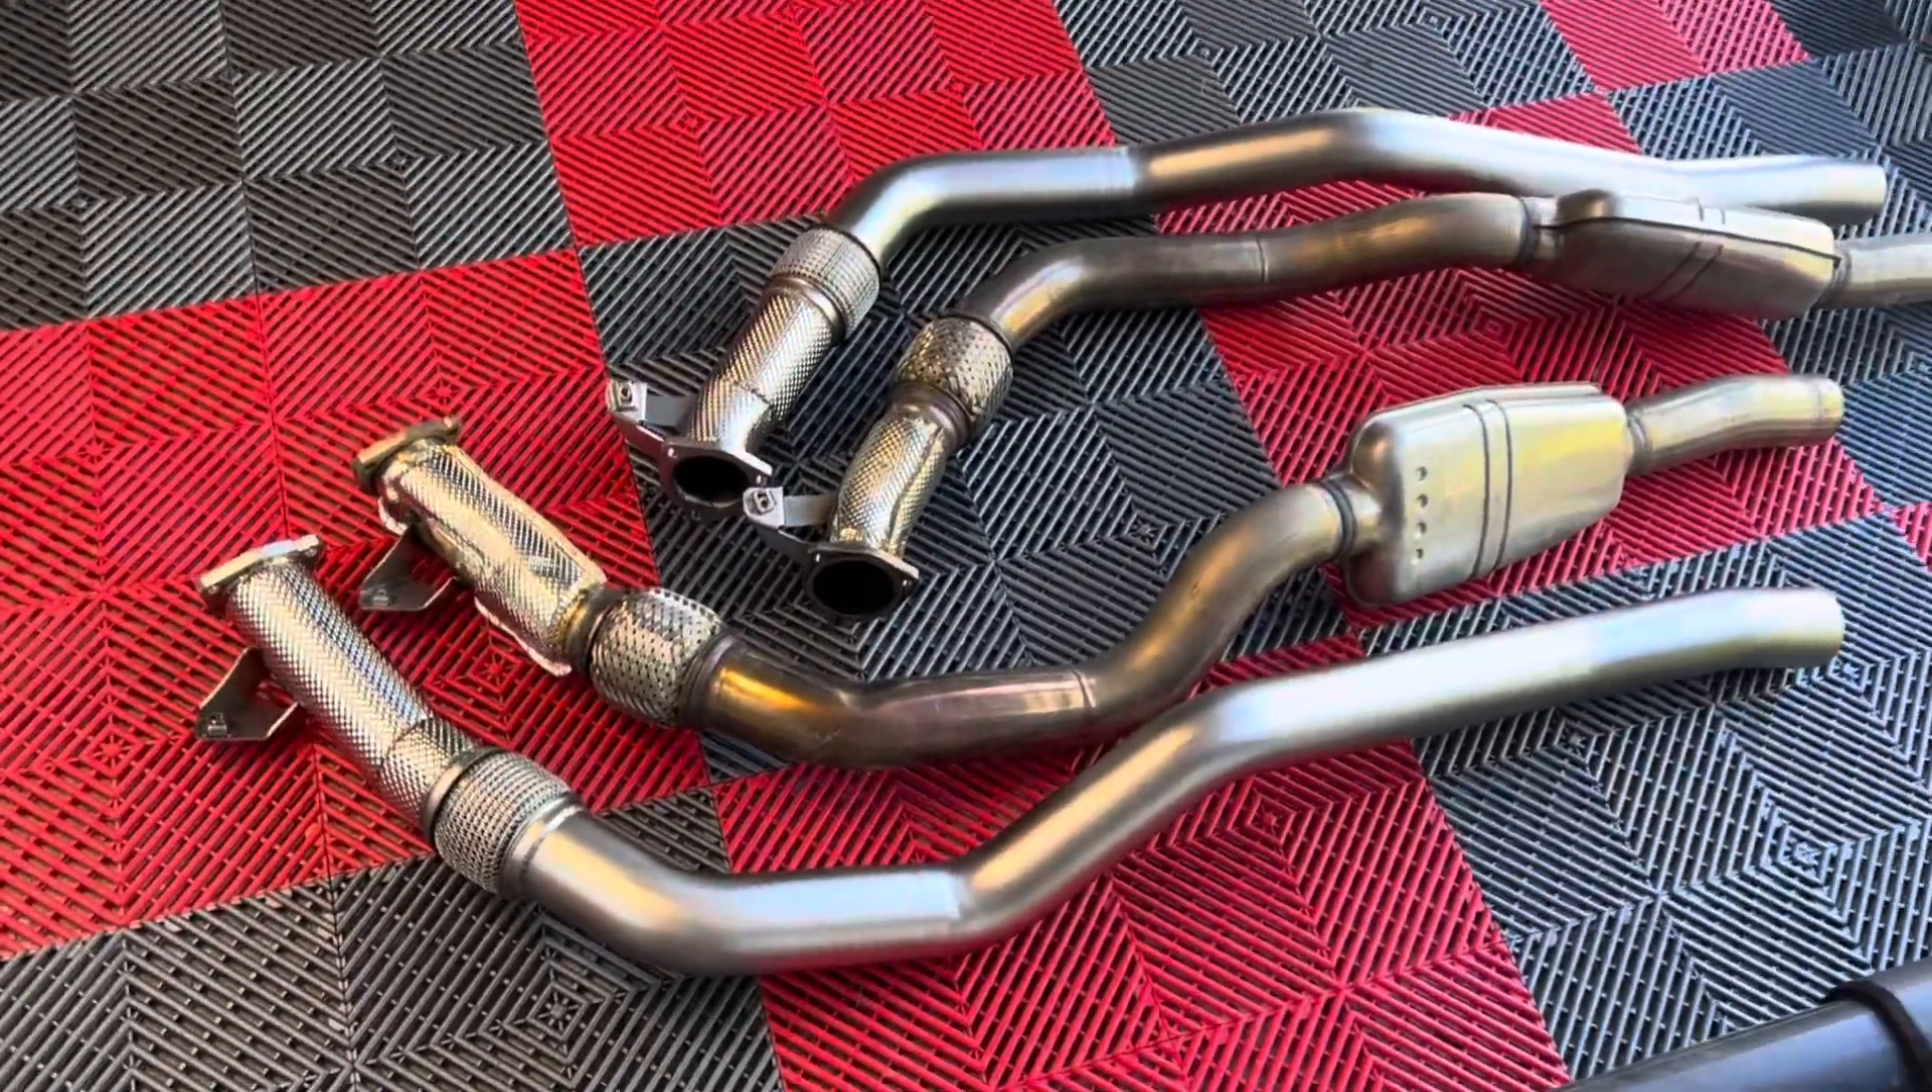We have the down pipes out.